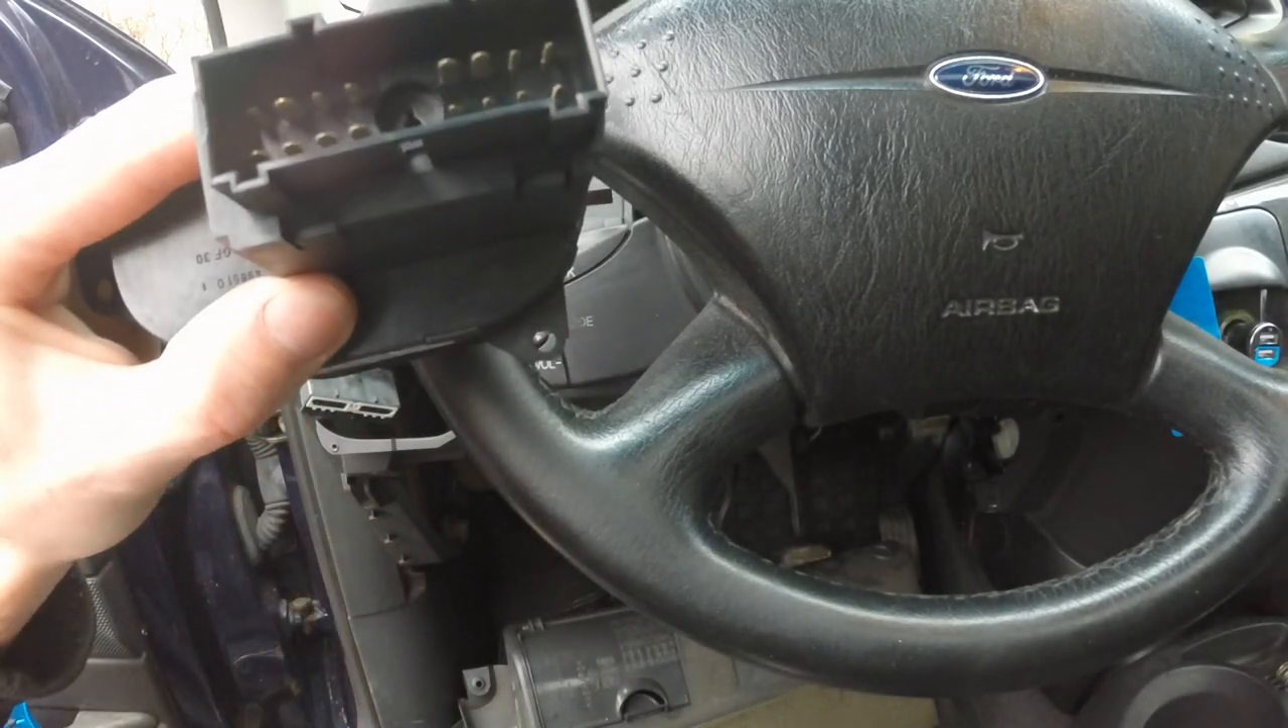Congratulations now you have the switch in your hands.